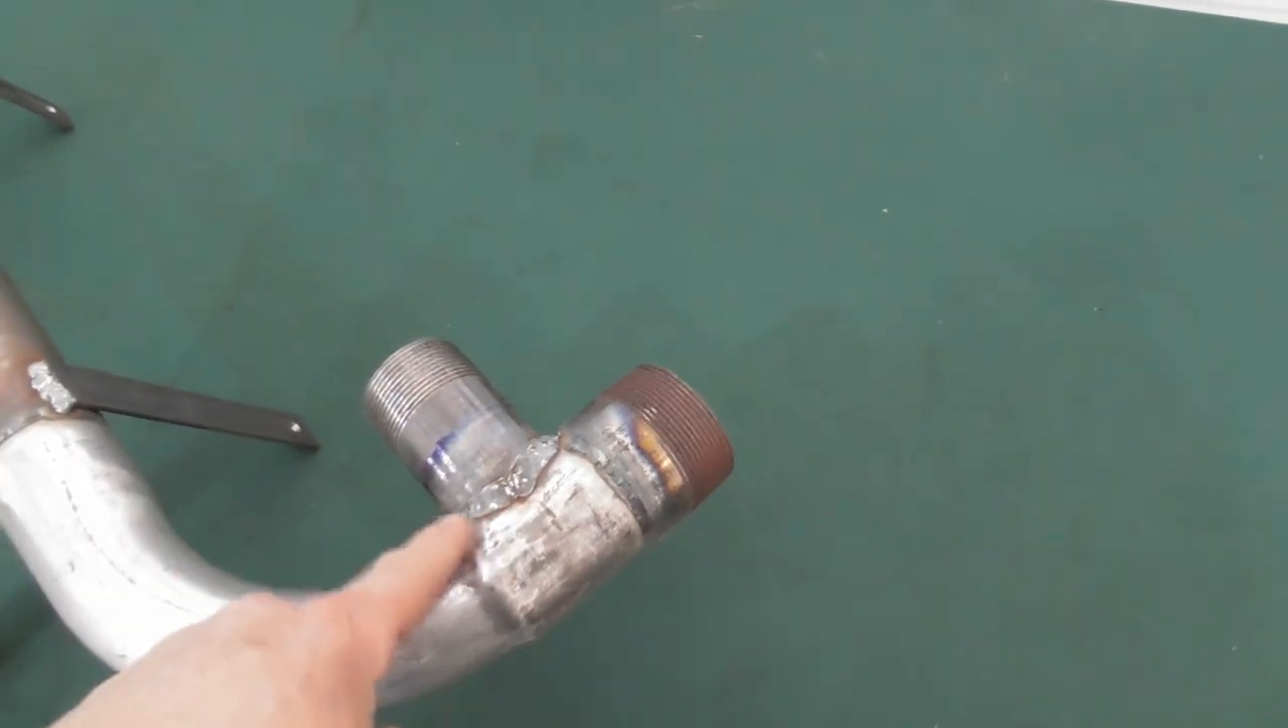Here we've got the one and a half inch nipple cut in and welded.